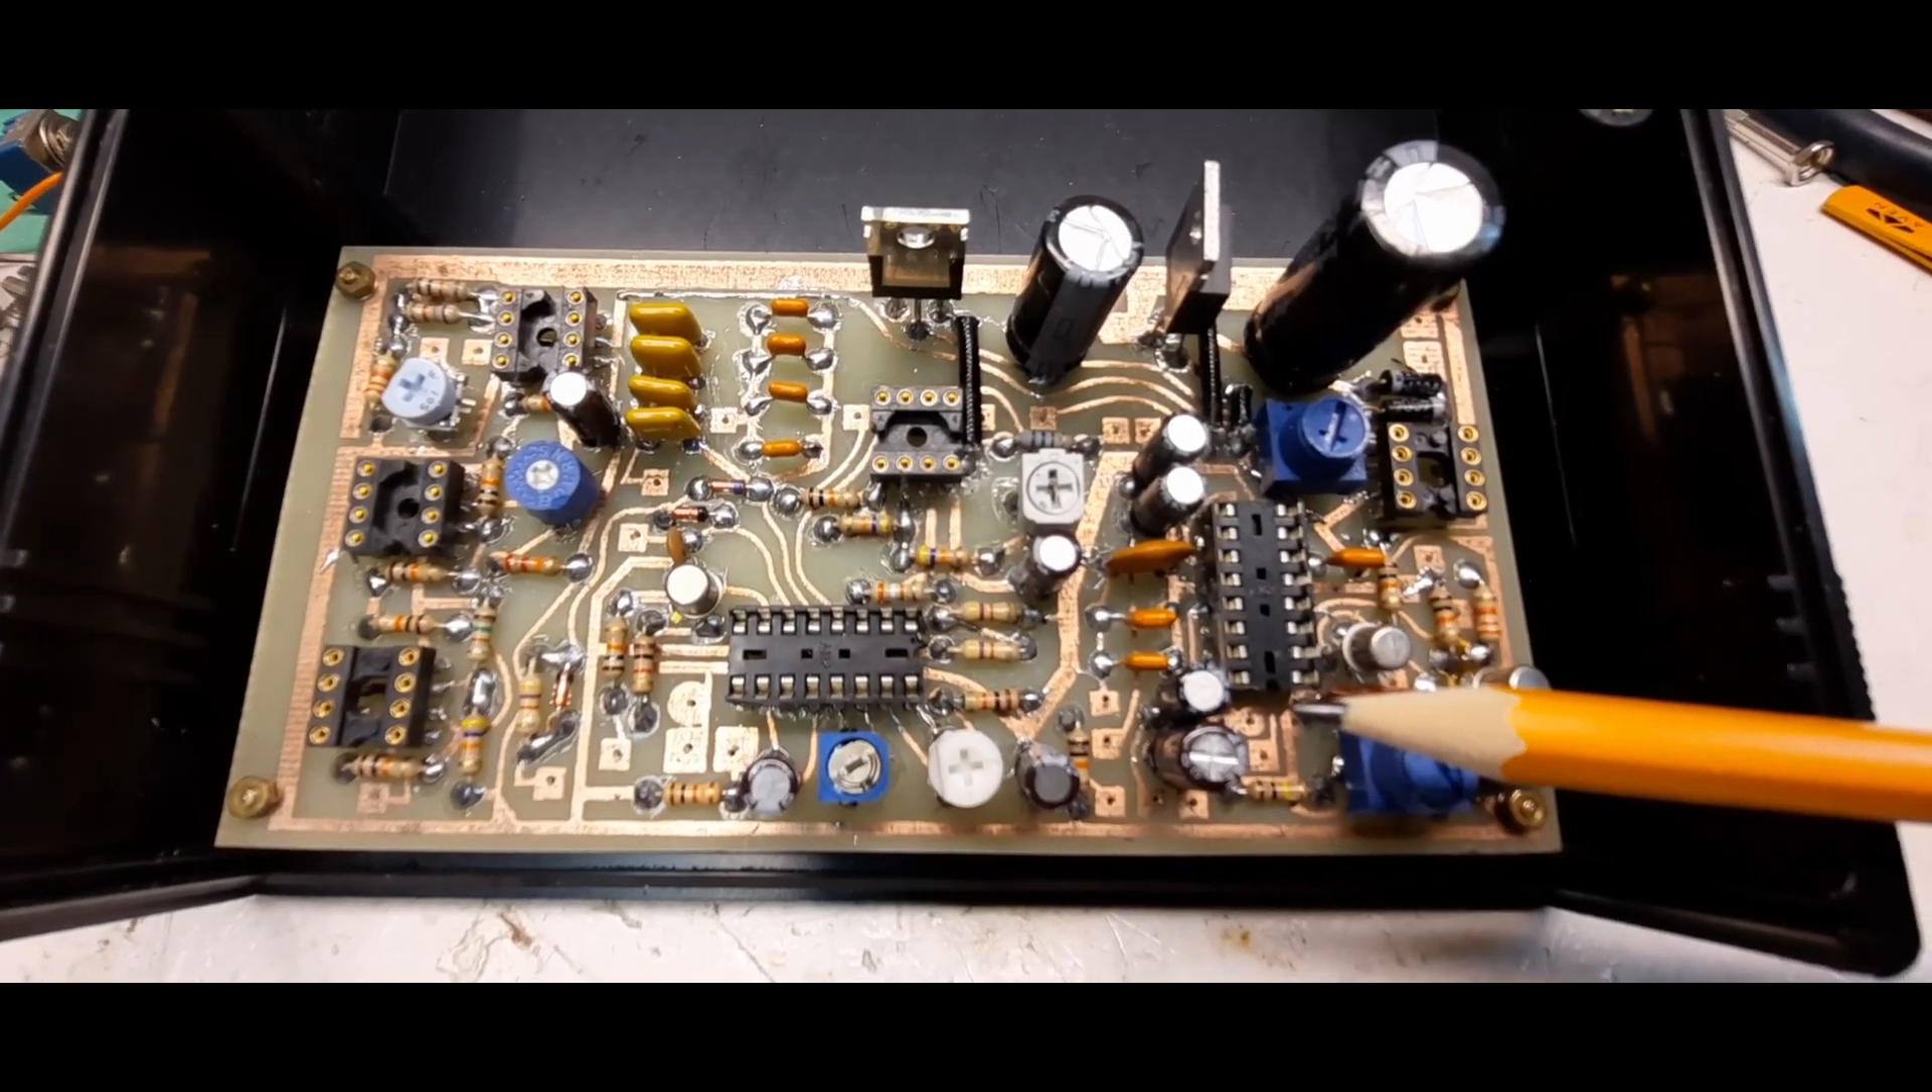Uh as you can see I haven't put the ICs in yet.